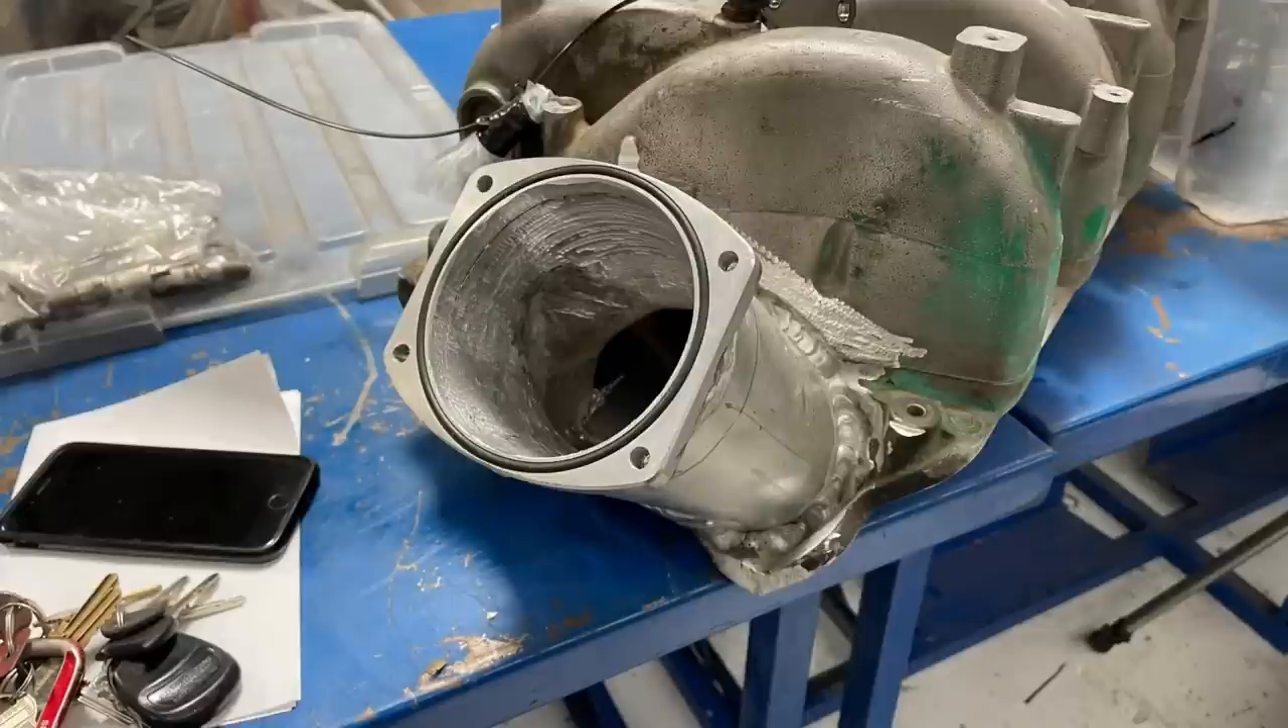He then removed the internal baffles in the factory manifold and then installed a much larger throttle inlet opening, enough to accept a 102-millimeter fast LS throttle body.